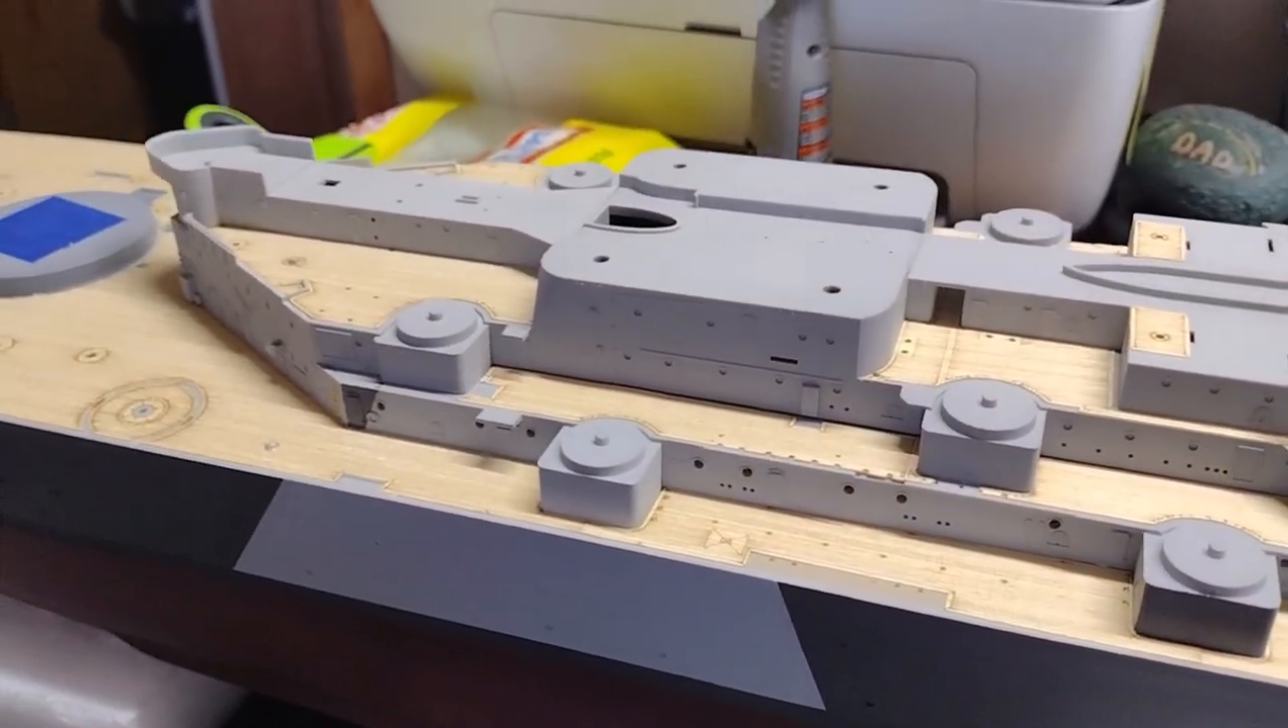There's more superstructure to go on top here, of course.